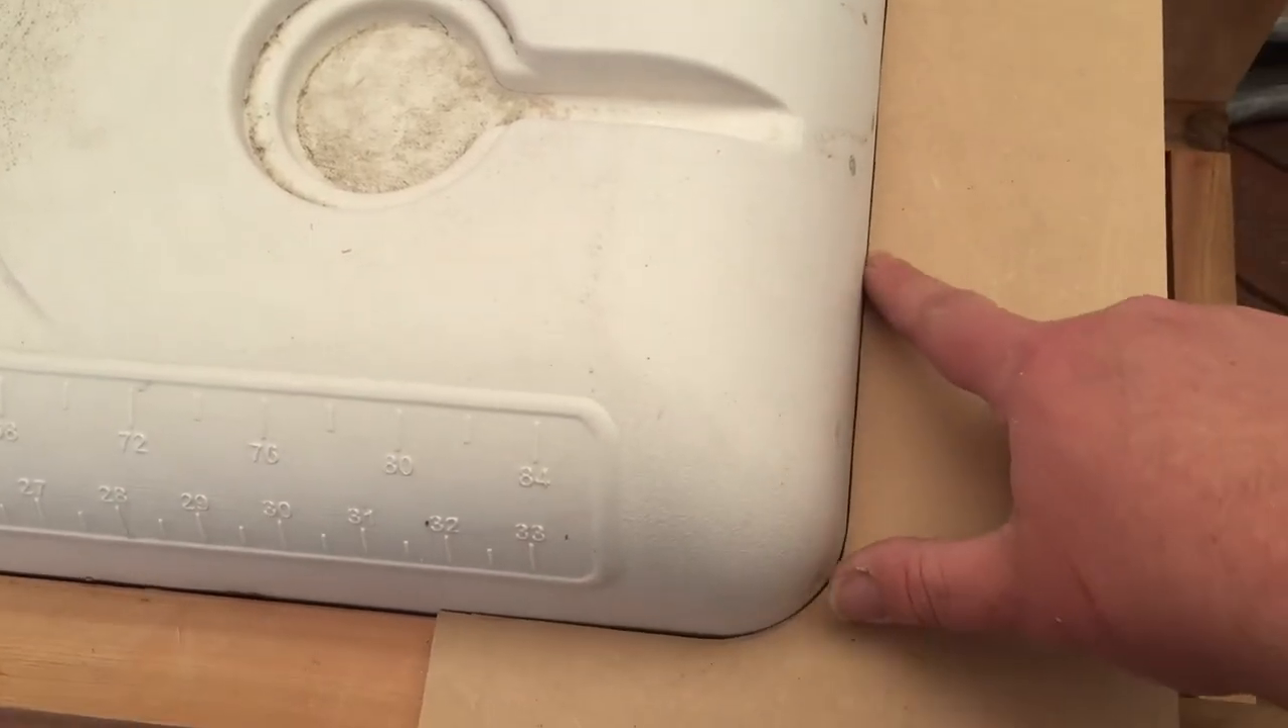And what I did was I made this template that fits perfectly around the edges here.